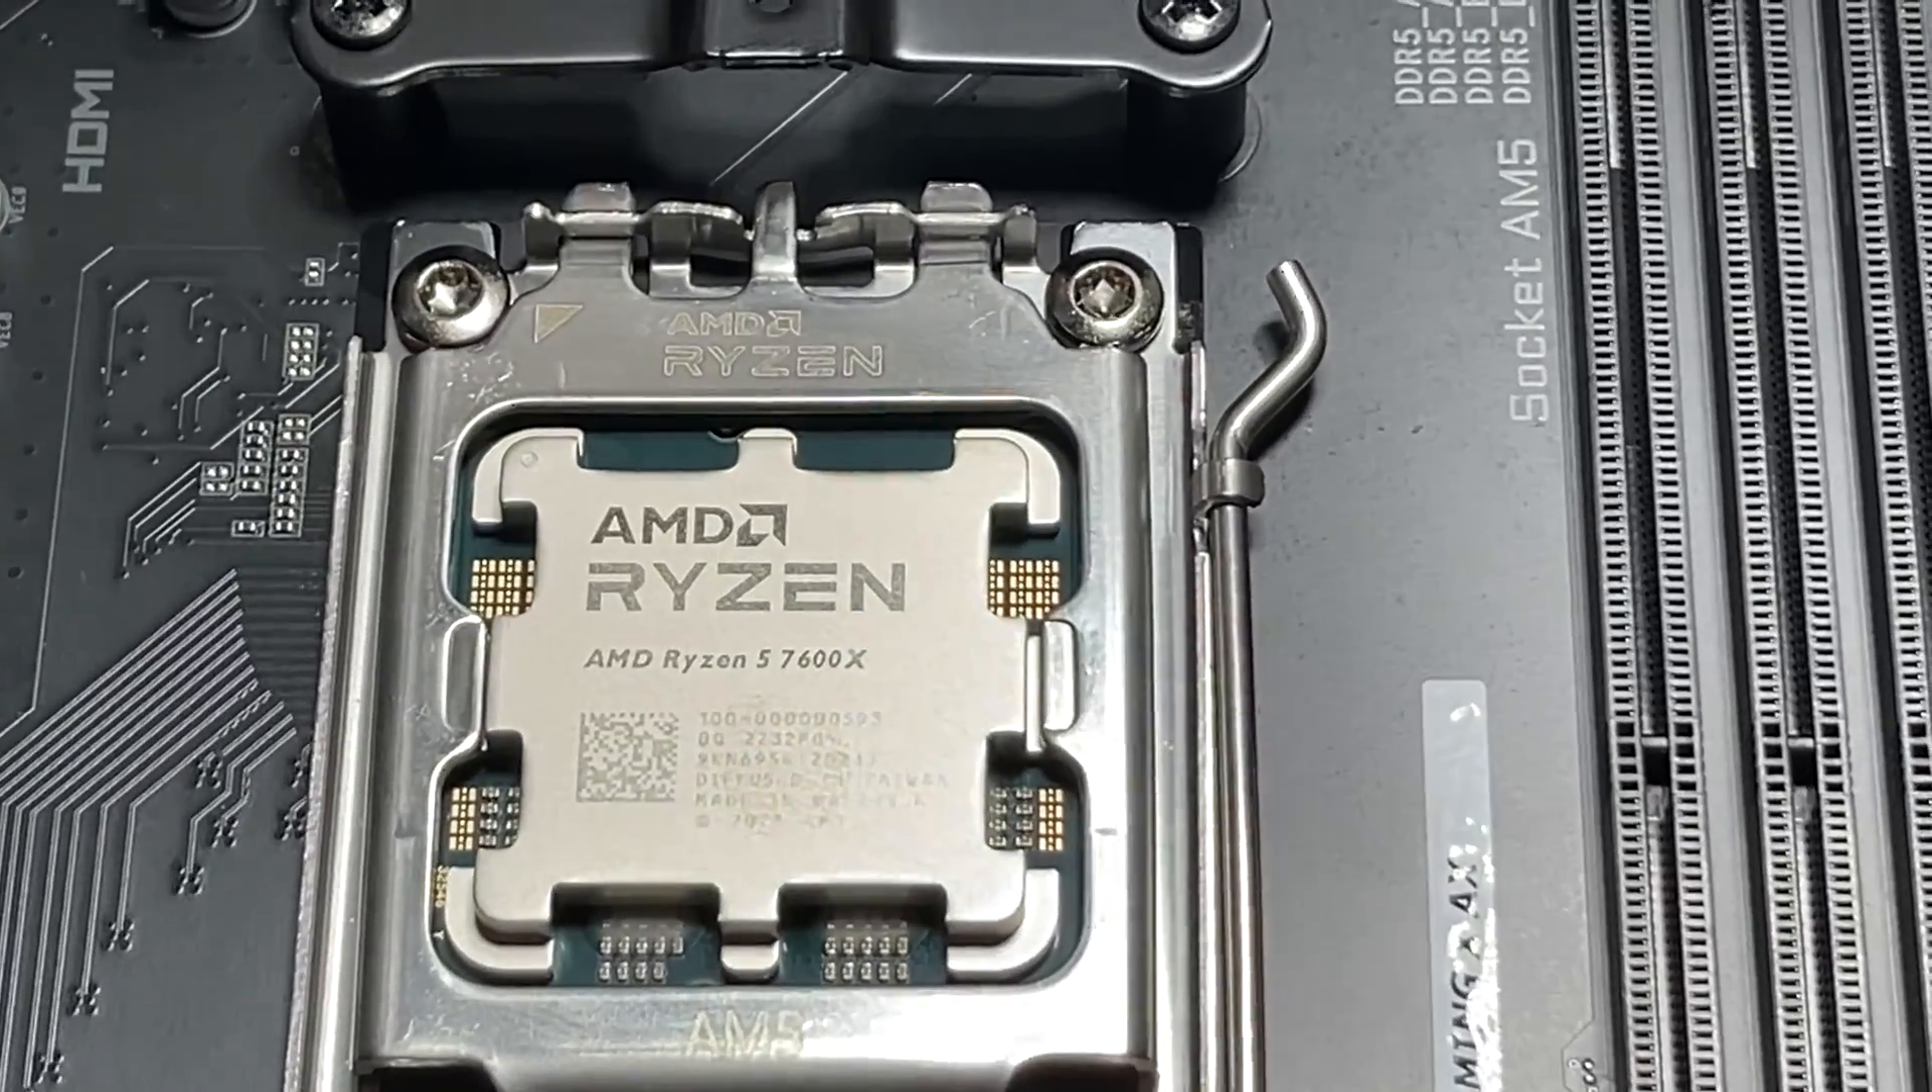That's our chip in place.